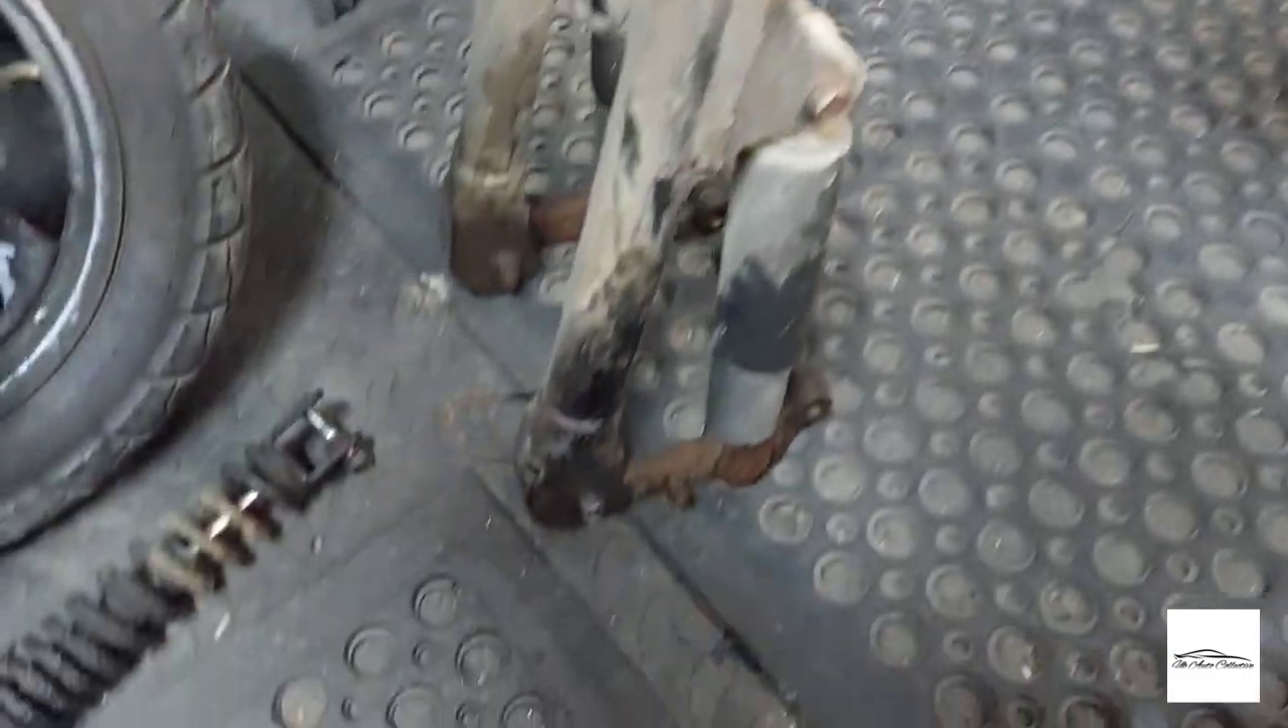These are the front forks I'm yet to dismantle these.